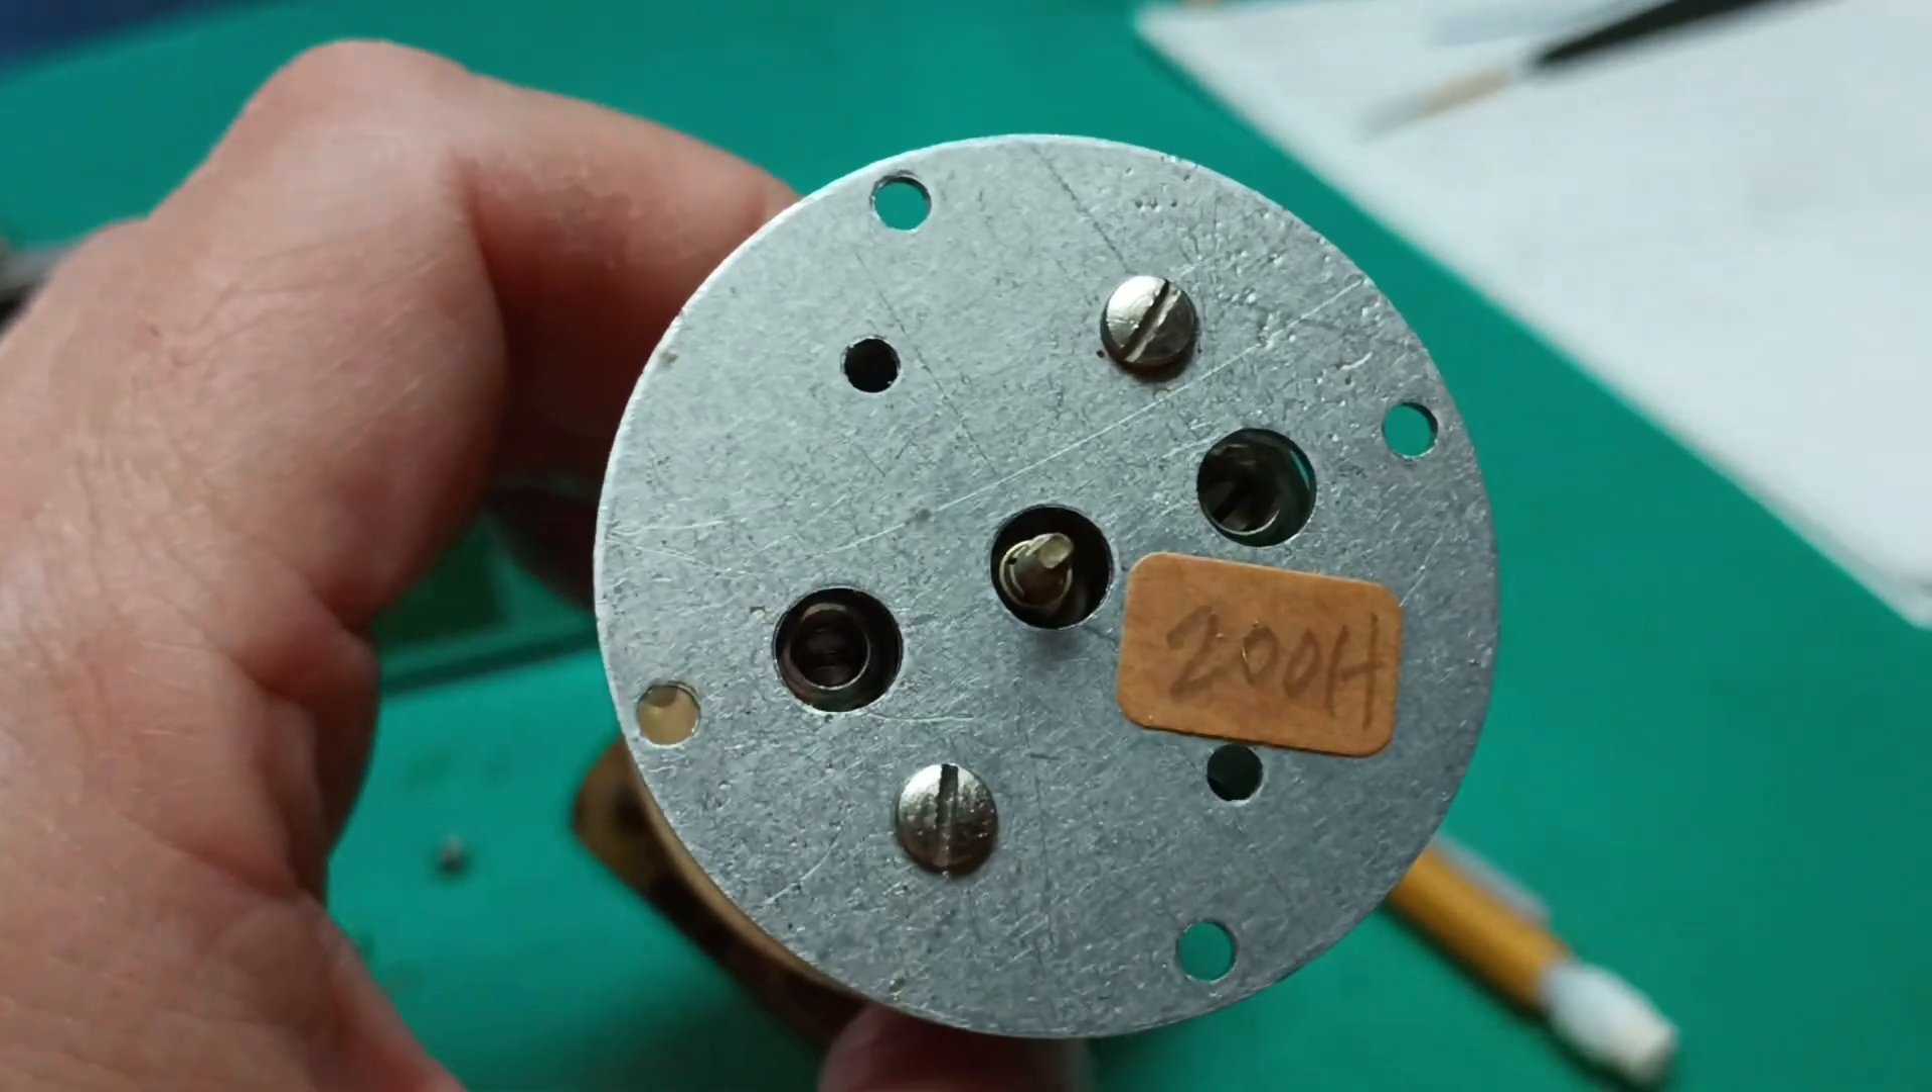There's an alignment here, so that inductor stem in the center of the view there is more or less centered in that hole.